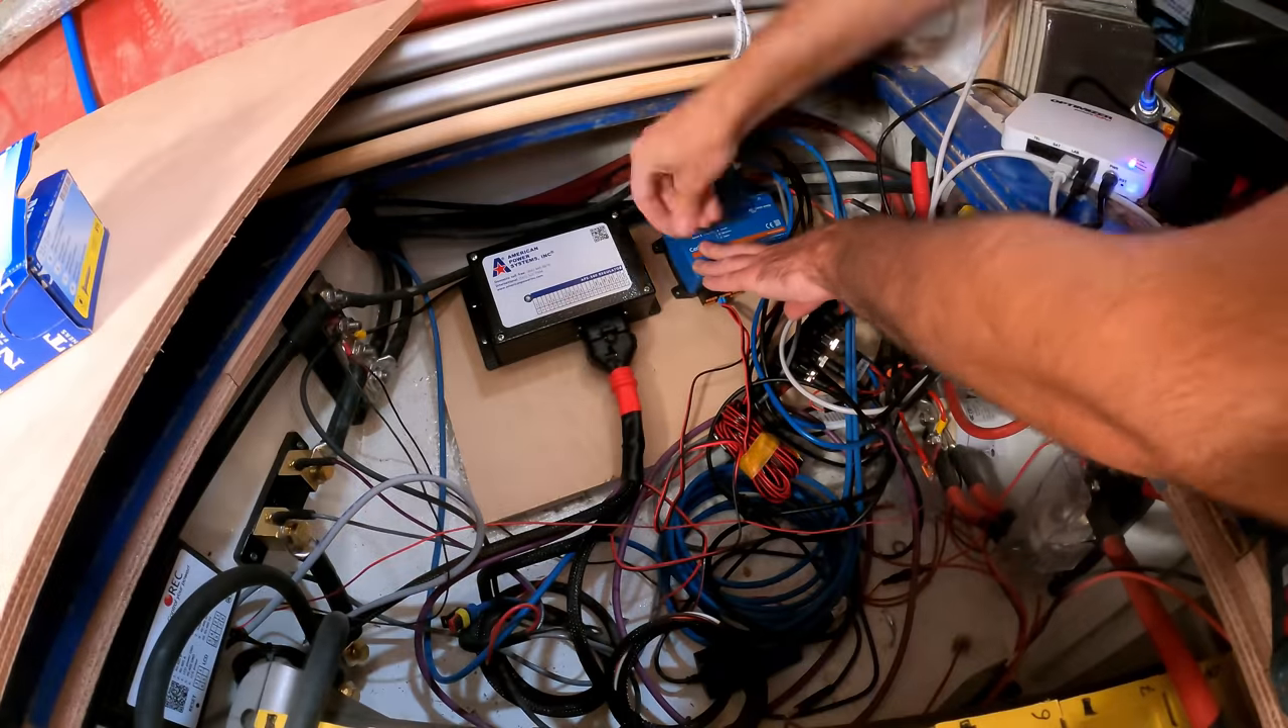Clearly this is not perfect there's more cable management needed.